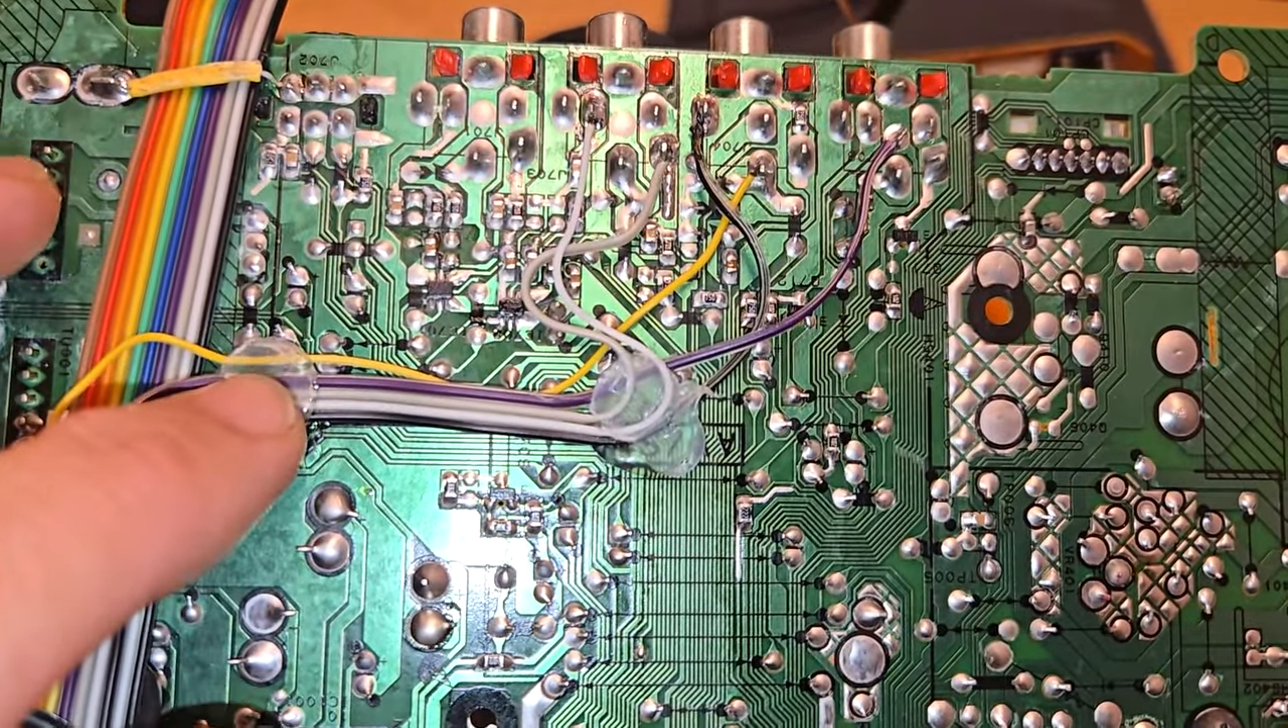Of course, I did have to add a couple dabs of everyone's favorite hot glue just to secure the cables and keep them from shifting.